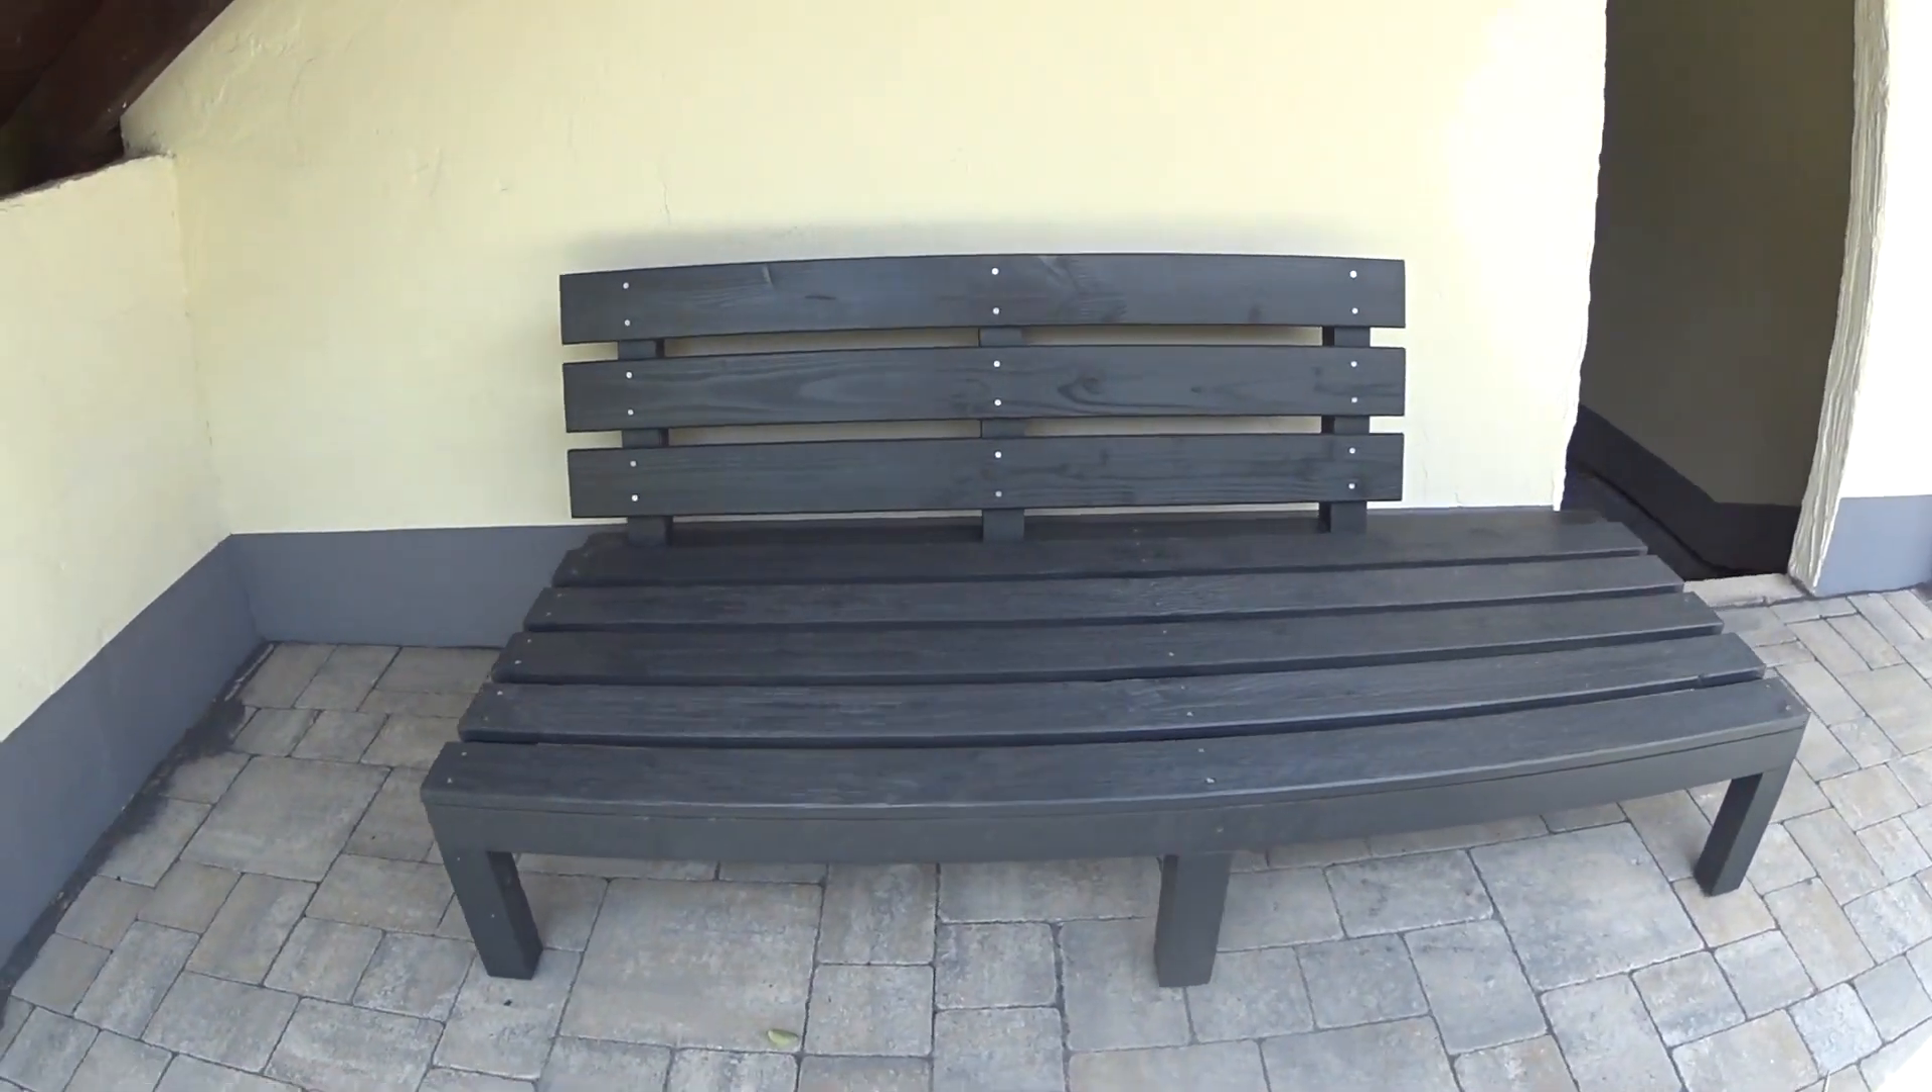So, erste Lehne angeschraubt. Sieht ja schon ganz passabel aus.